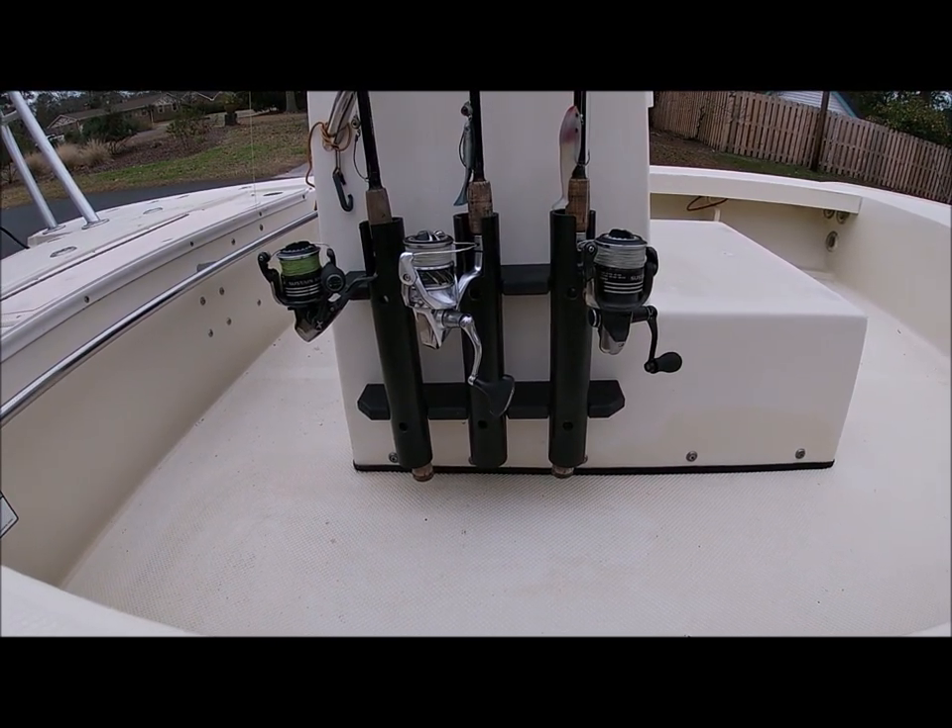All right this is the finished product we've got the new rod holders installed on my rod rack on my console notice these reels are spread out where their handles are not touching each other.